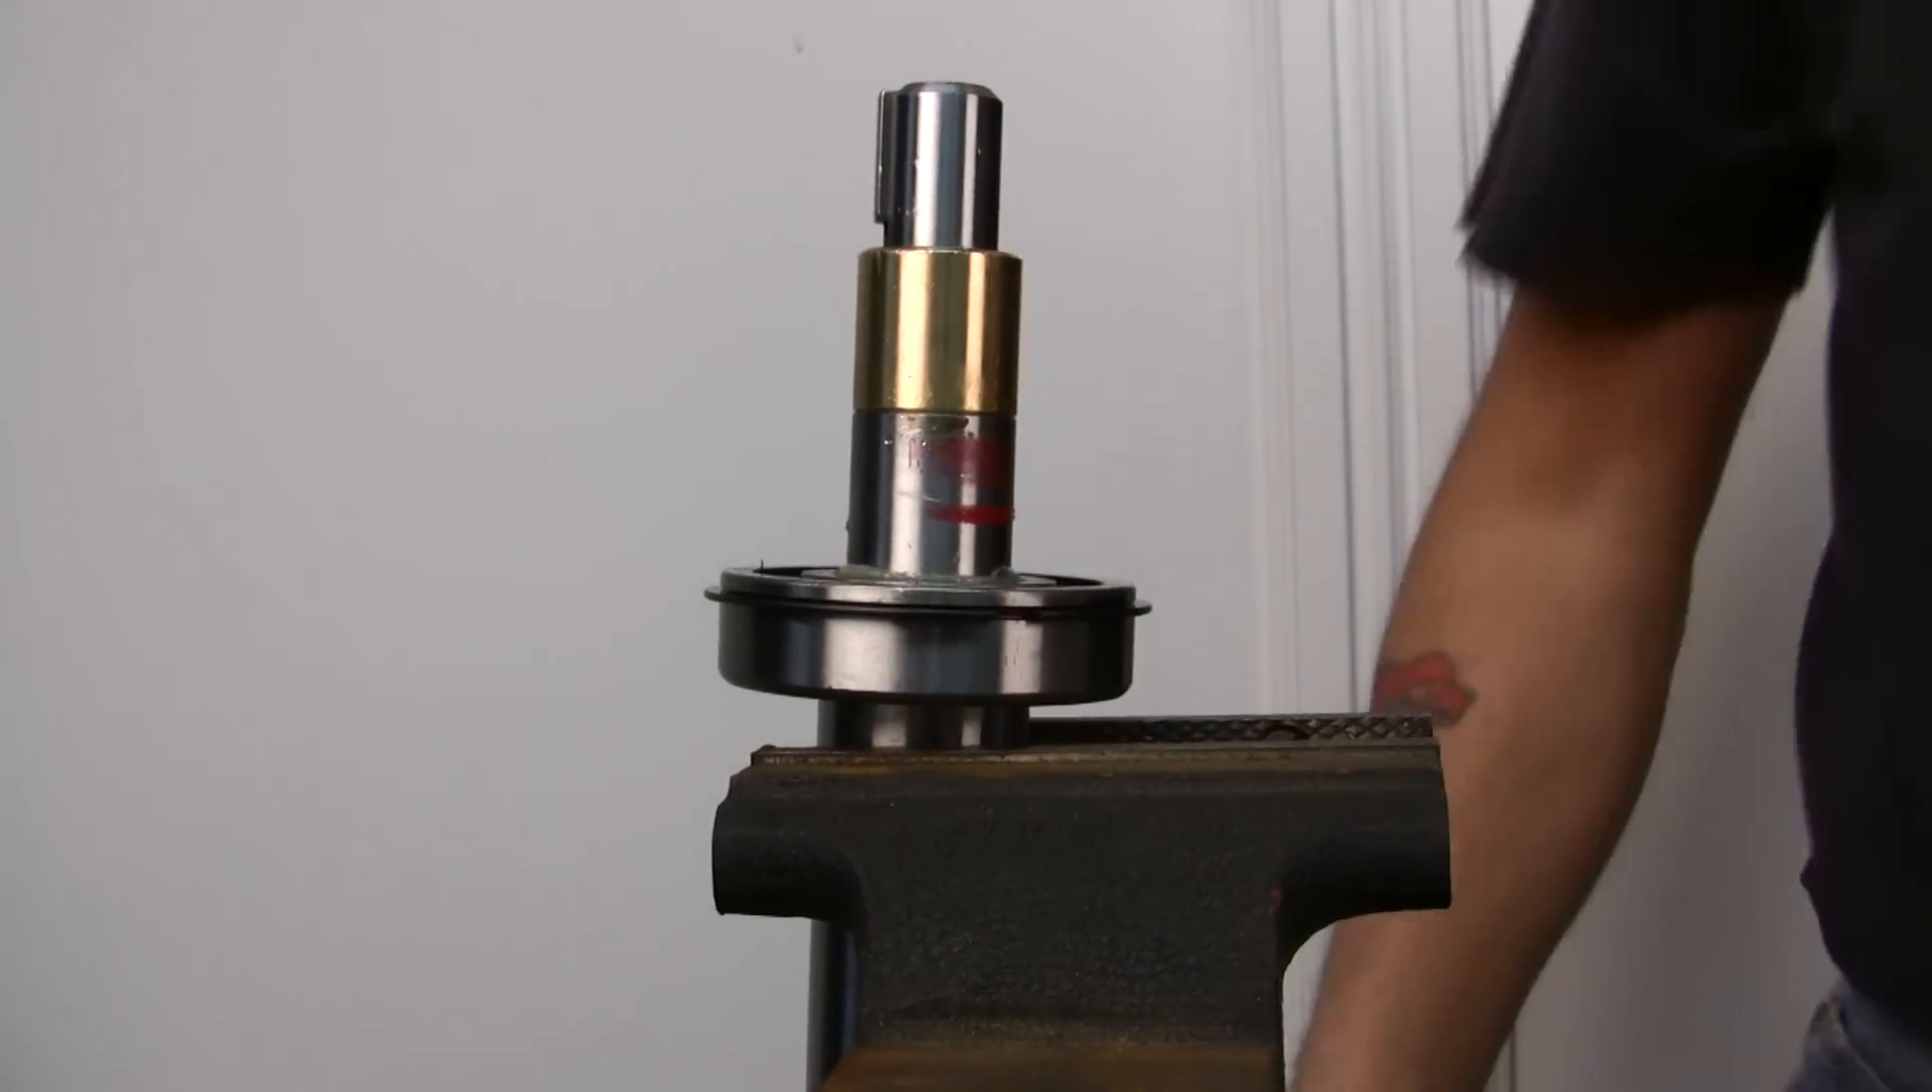So the front bearing is done.